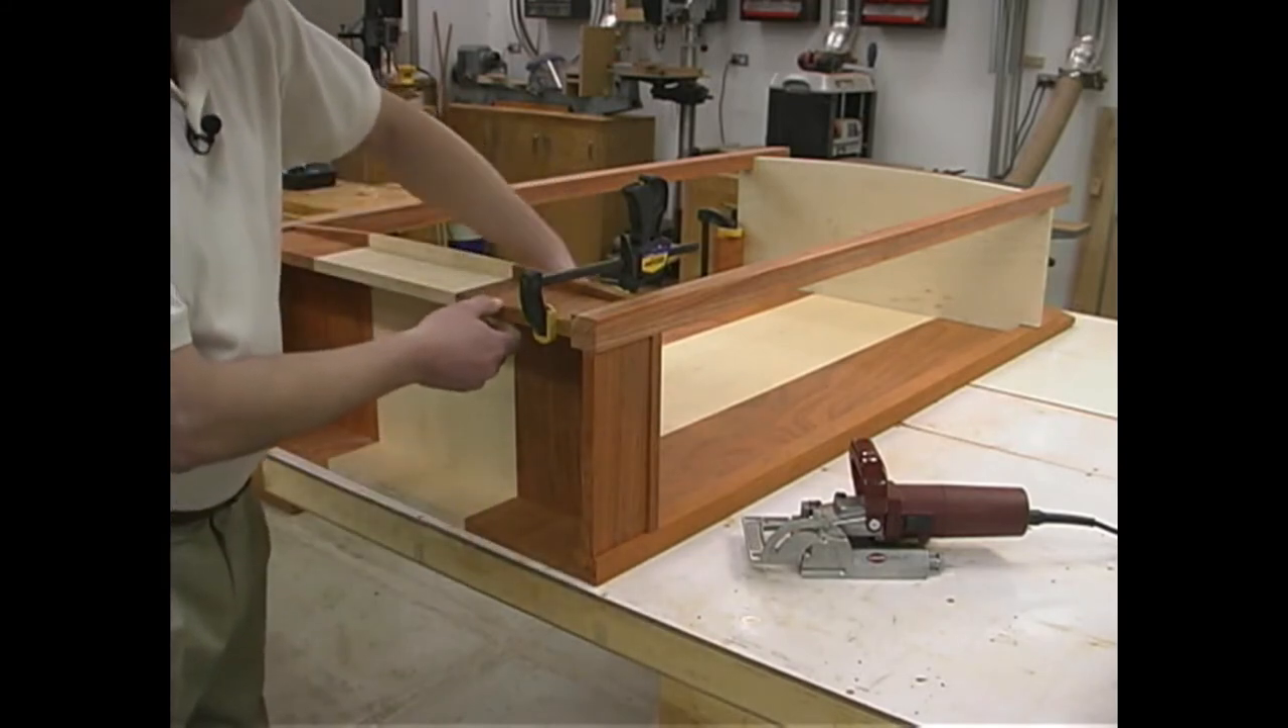You'll see up near the top of the curio shelf, I've got one of the shelves just clamped in place and that helps support our front legs.